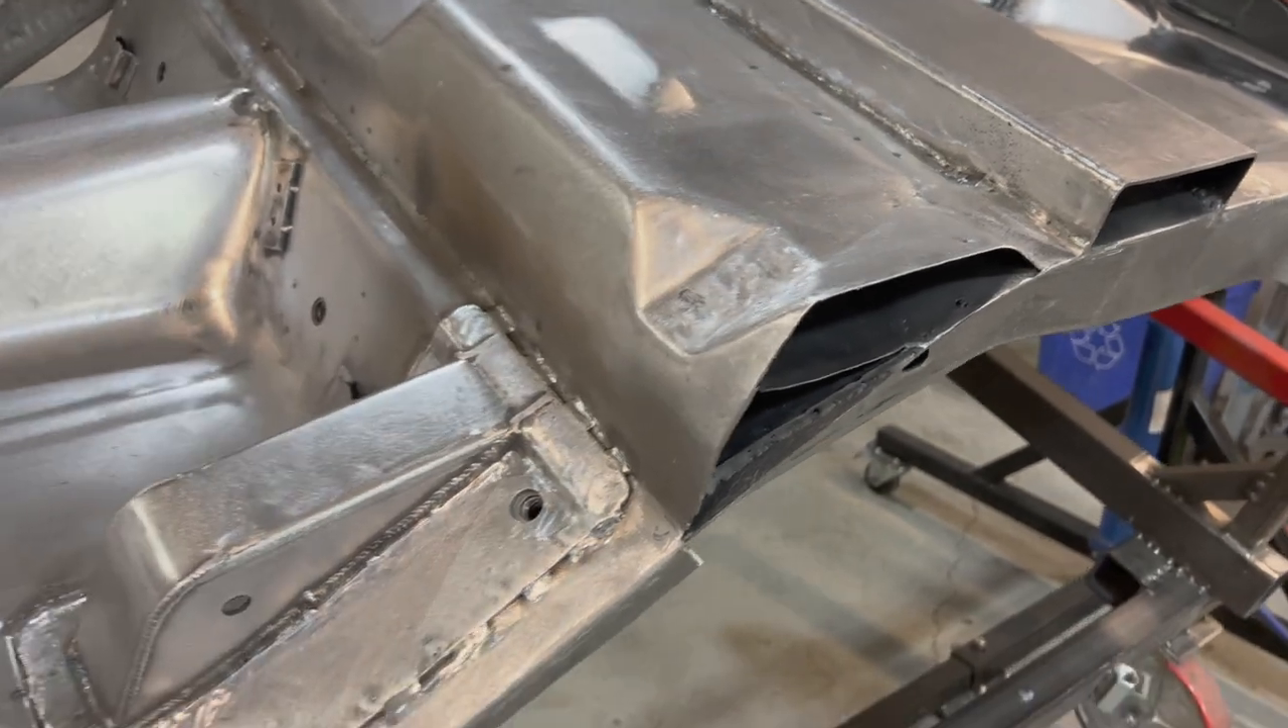The only thing remaining is the closeout of the cross members and the floor assembly is ready to be rolled back under the 67. Tune in next time.